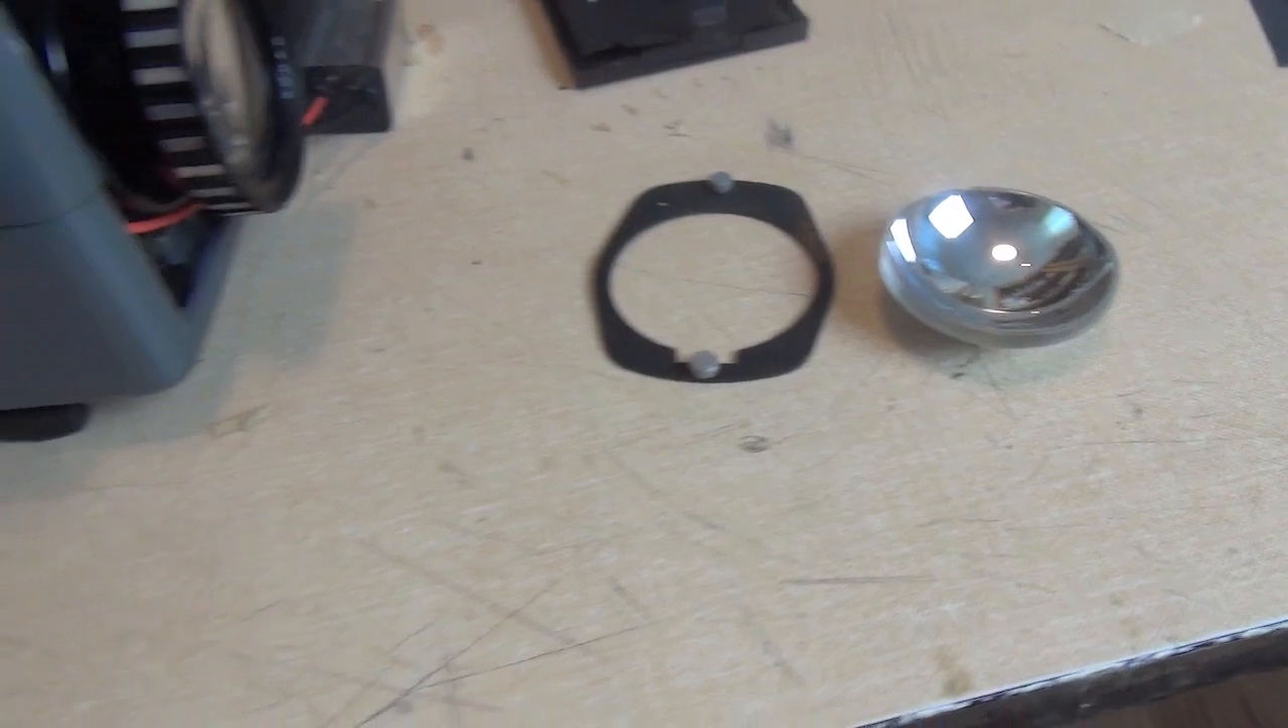I've removed the reflector and that was its mount because that's not needed.